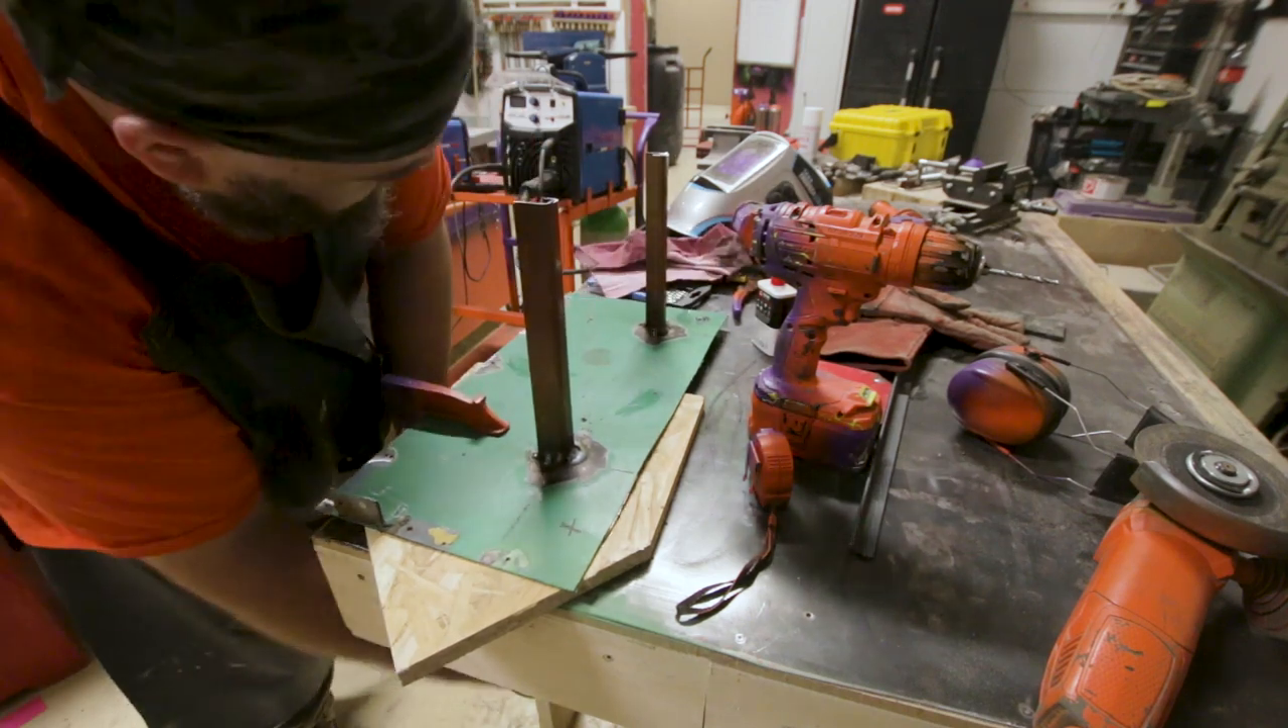Mes deux morceaux sont solidement soudés sur la plaque principale, il me reste à percer quelques trous.